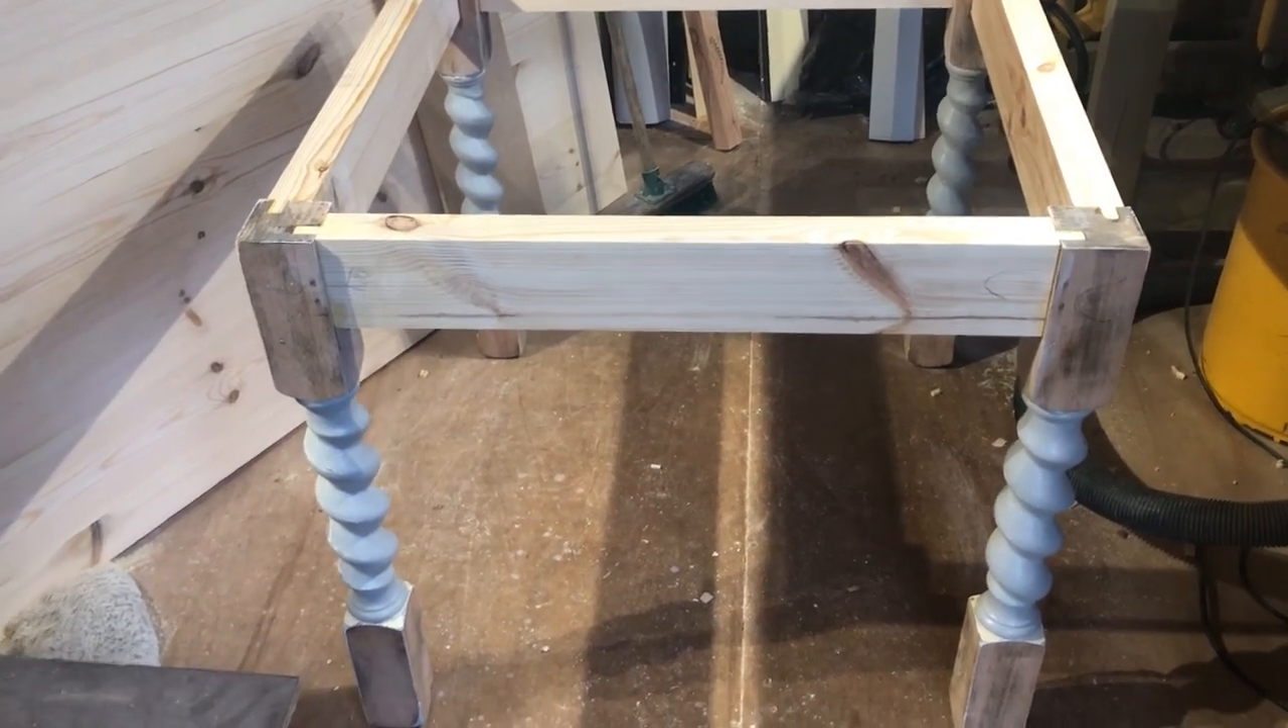There's the table base that's starting to come together see the legs.